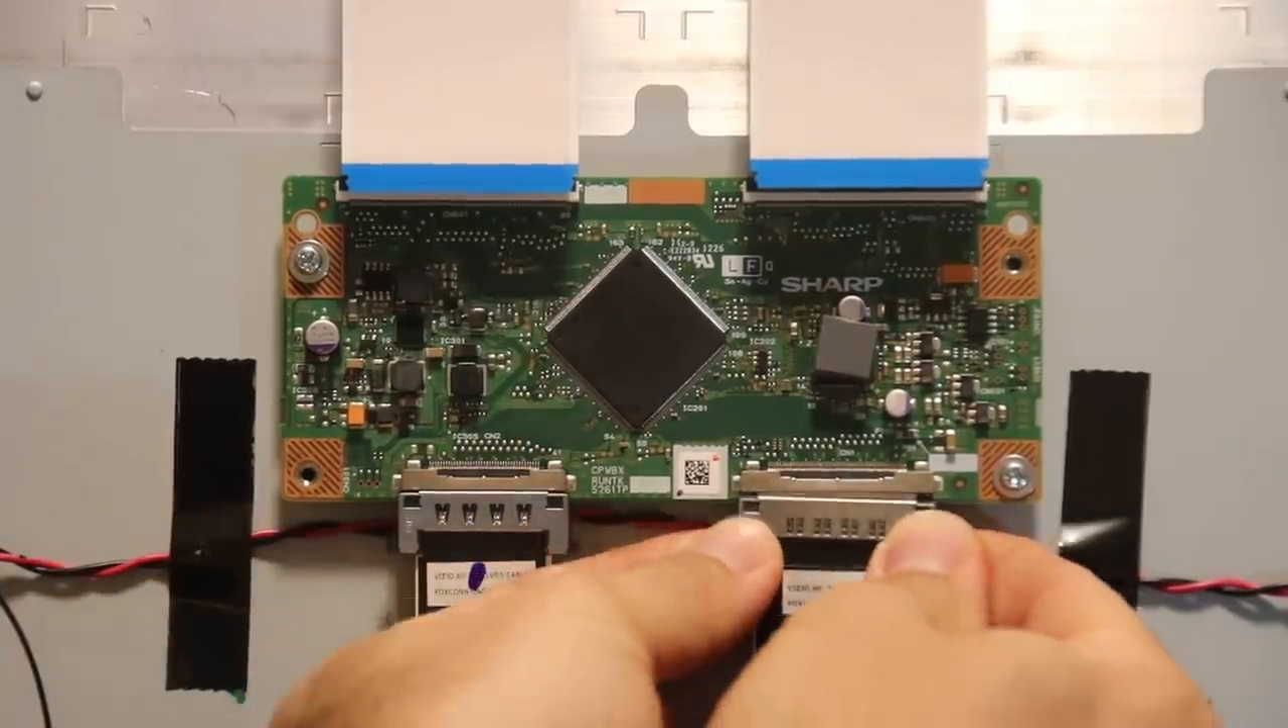I got the board in there with two screws. One here and there.